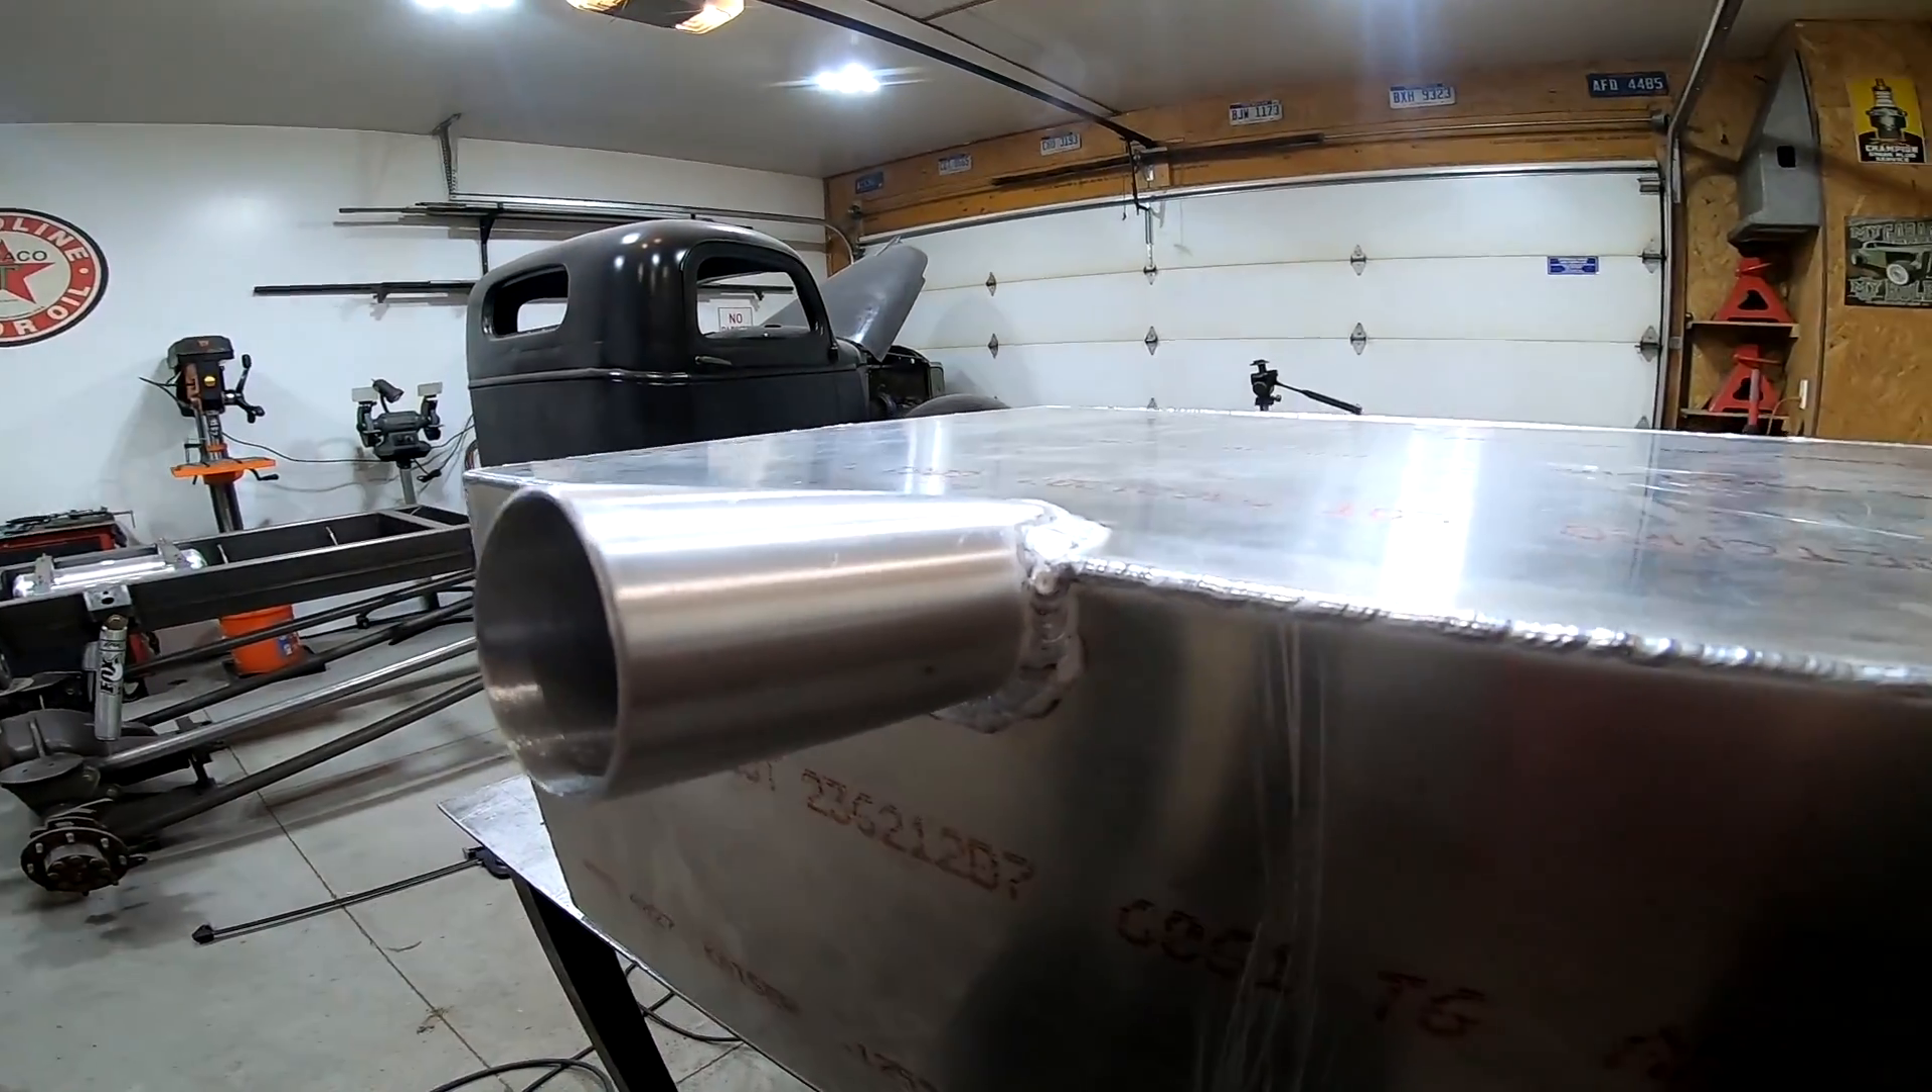All right here's the back of the fuel cell all welded up.